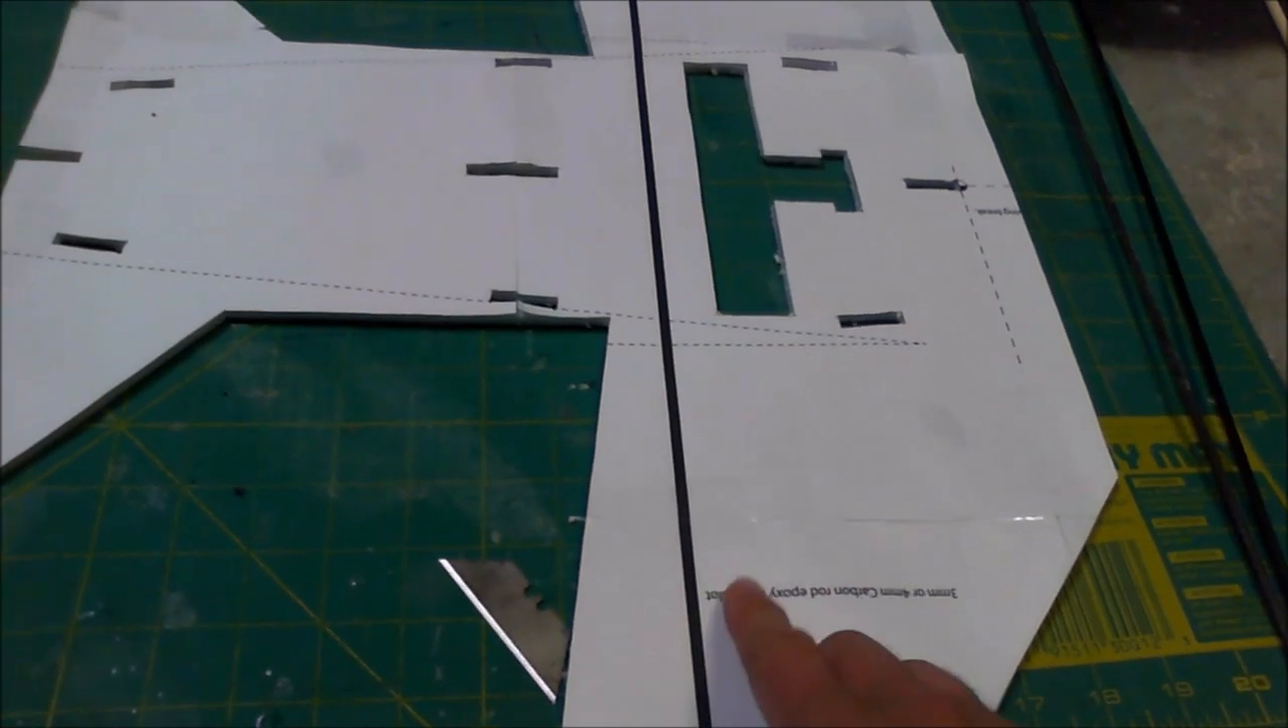Now, you'll see I didn't pull the plans off of the foam yet.